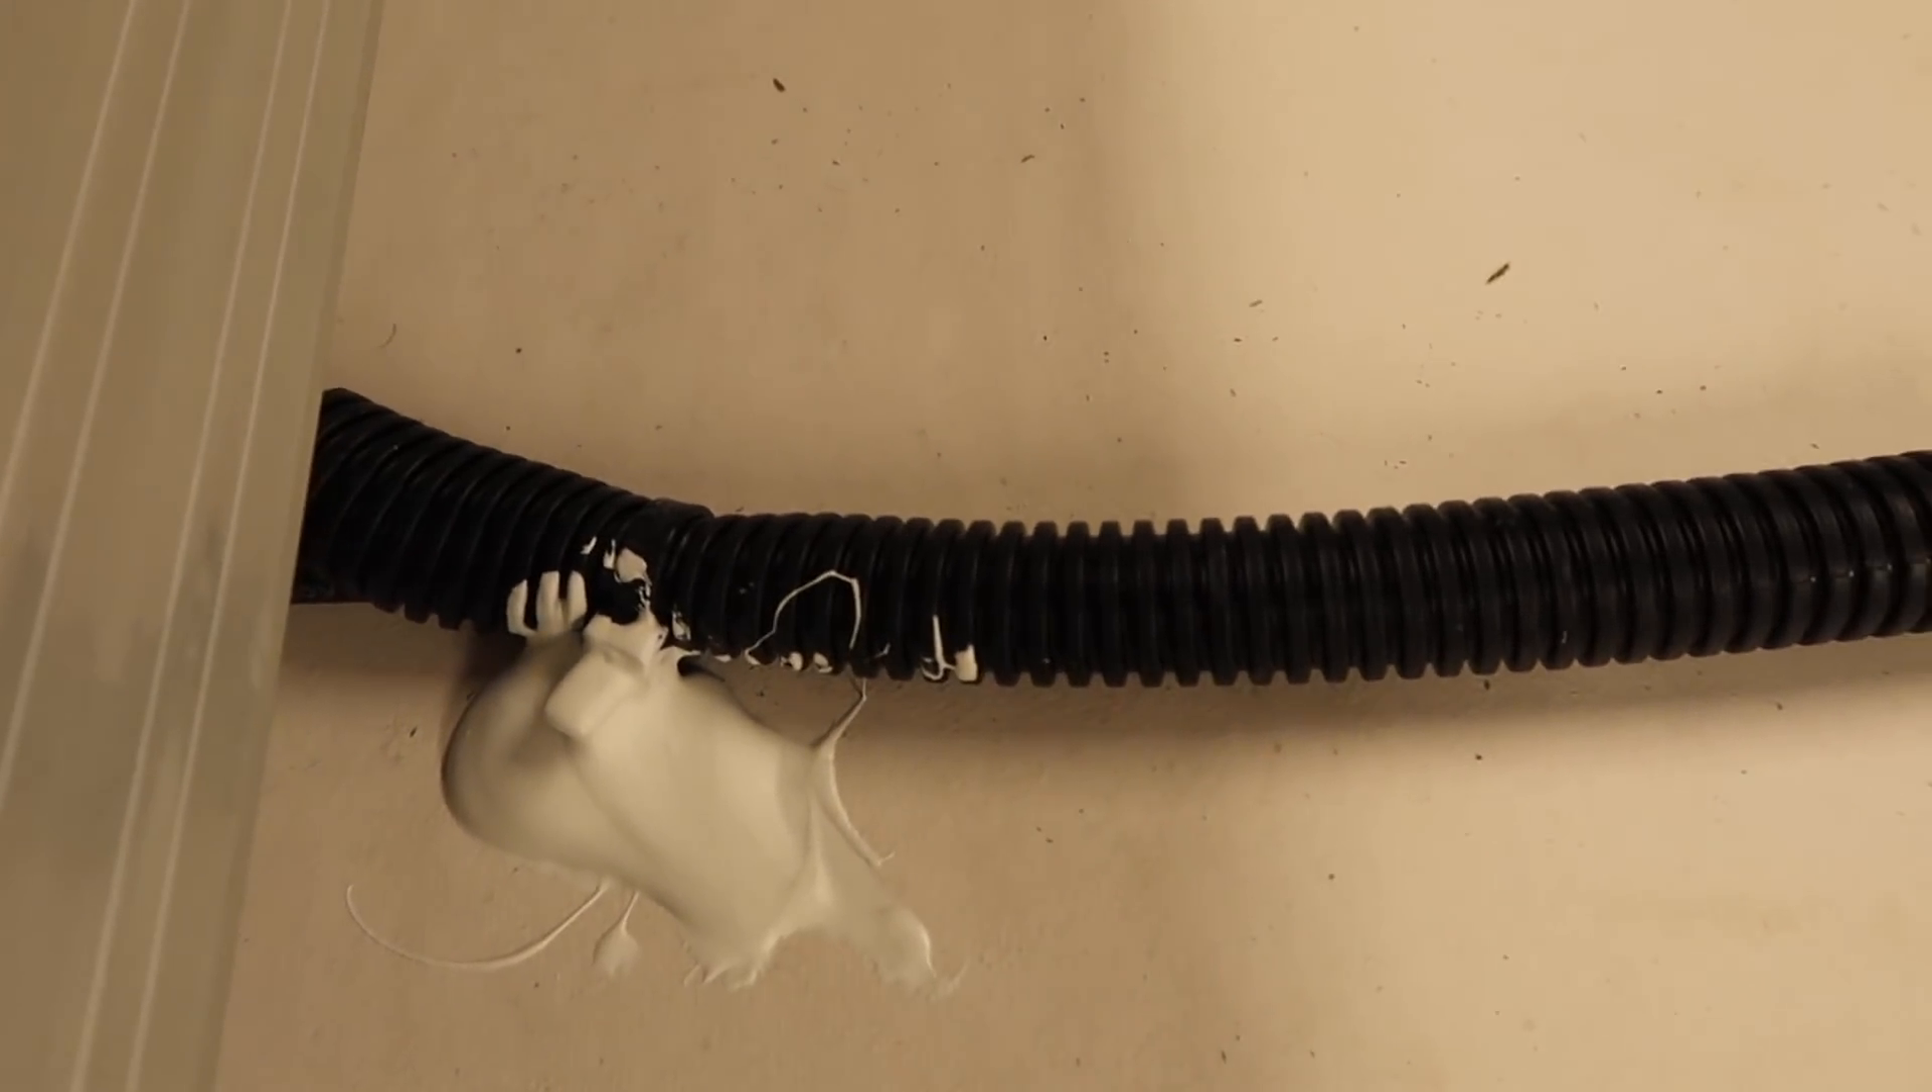Anywhere the wires are exposed to the elements we covered in wire loom.